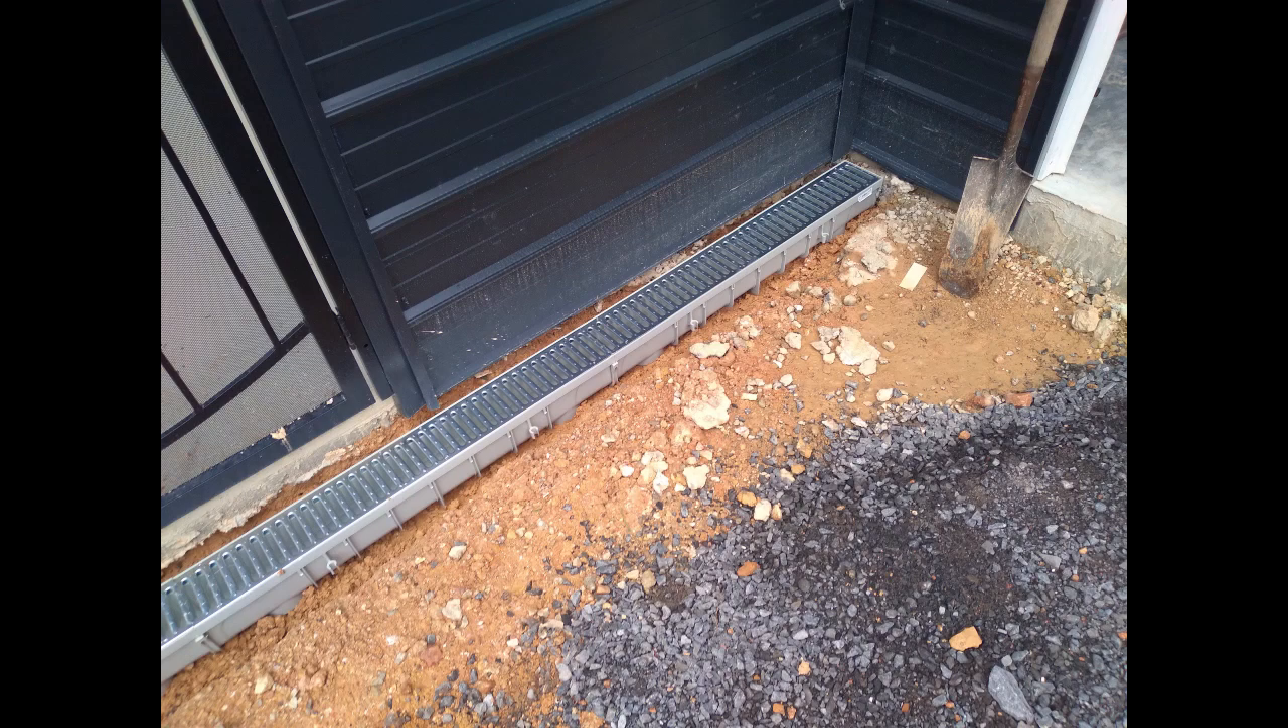And finally, we're ready to set the channel into place. We put the channel in place, added enough dirt to make sure there was enough slope that the water would drain correctly.